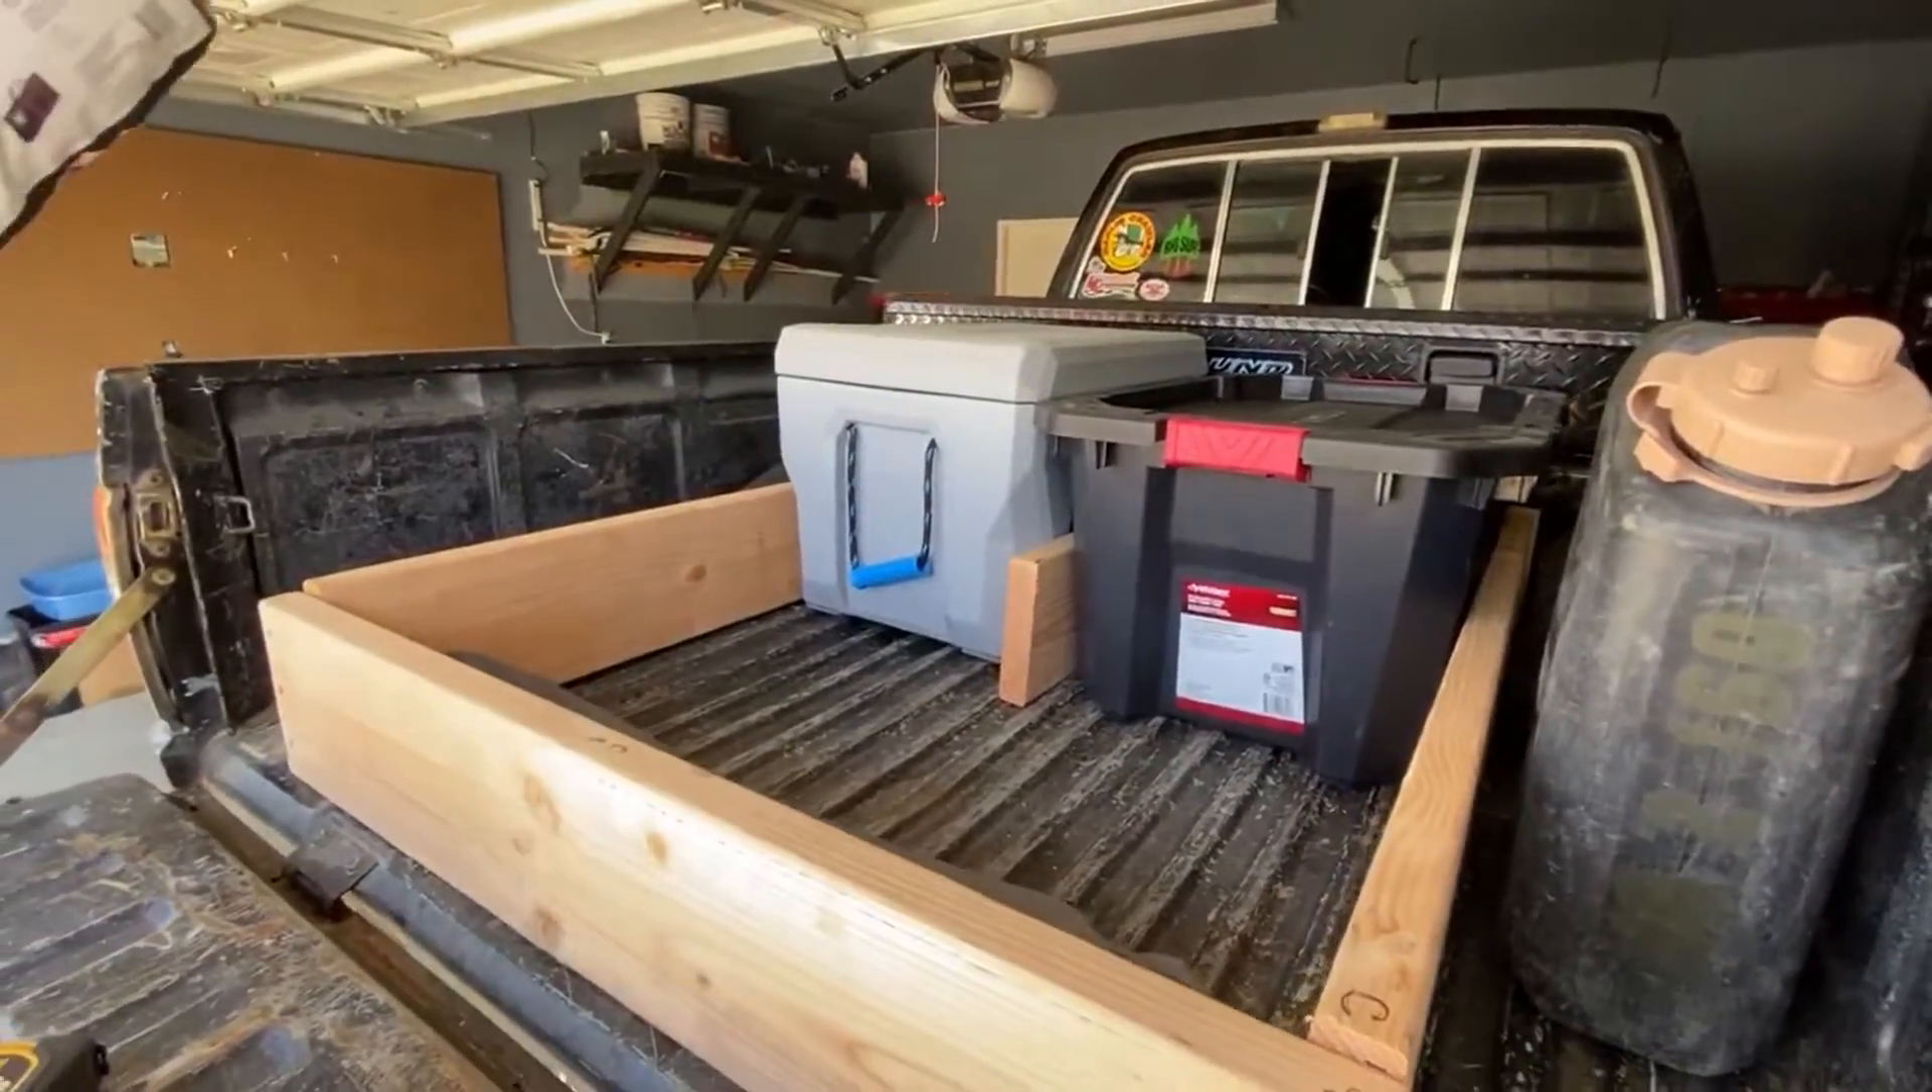We need to create dividers within the box, but it's definitely starting to come together.